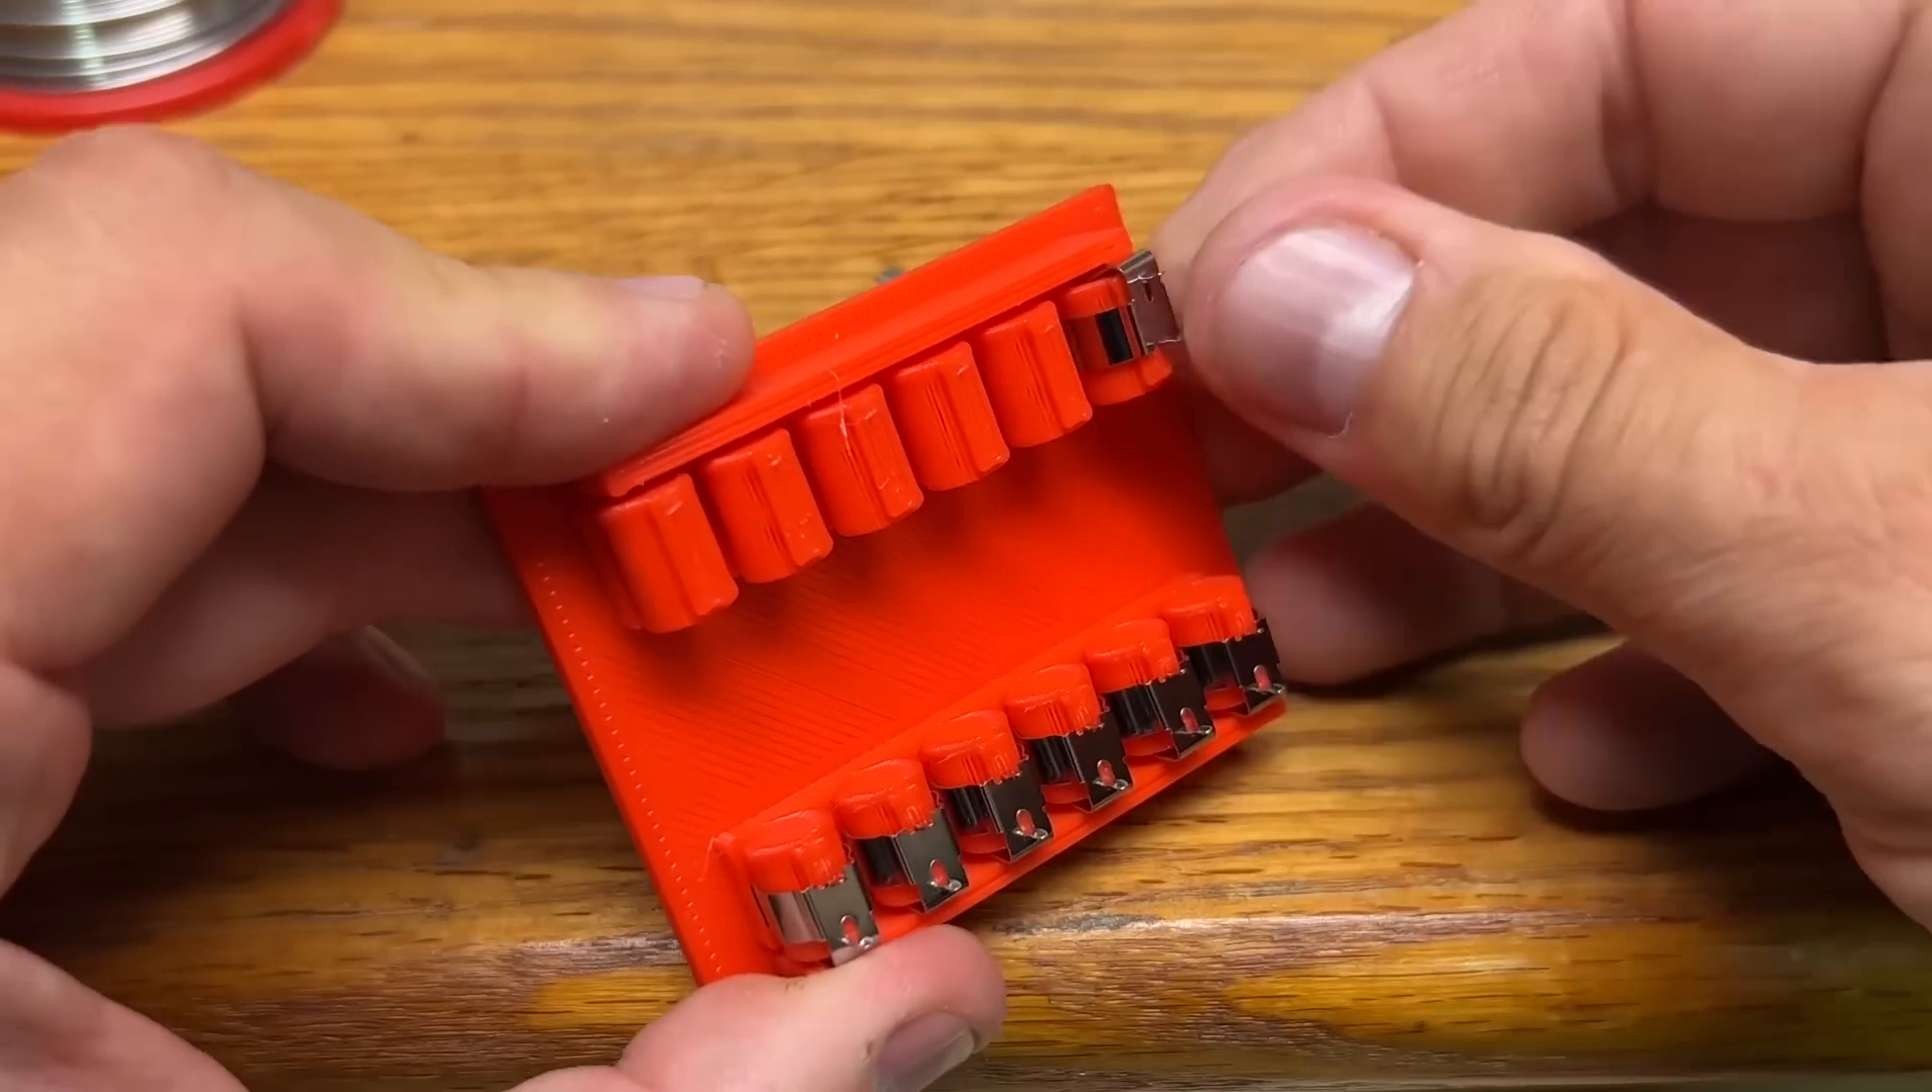So now I could put the clips on and they line up perfectly.